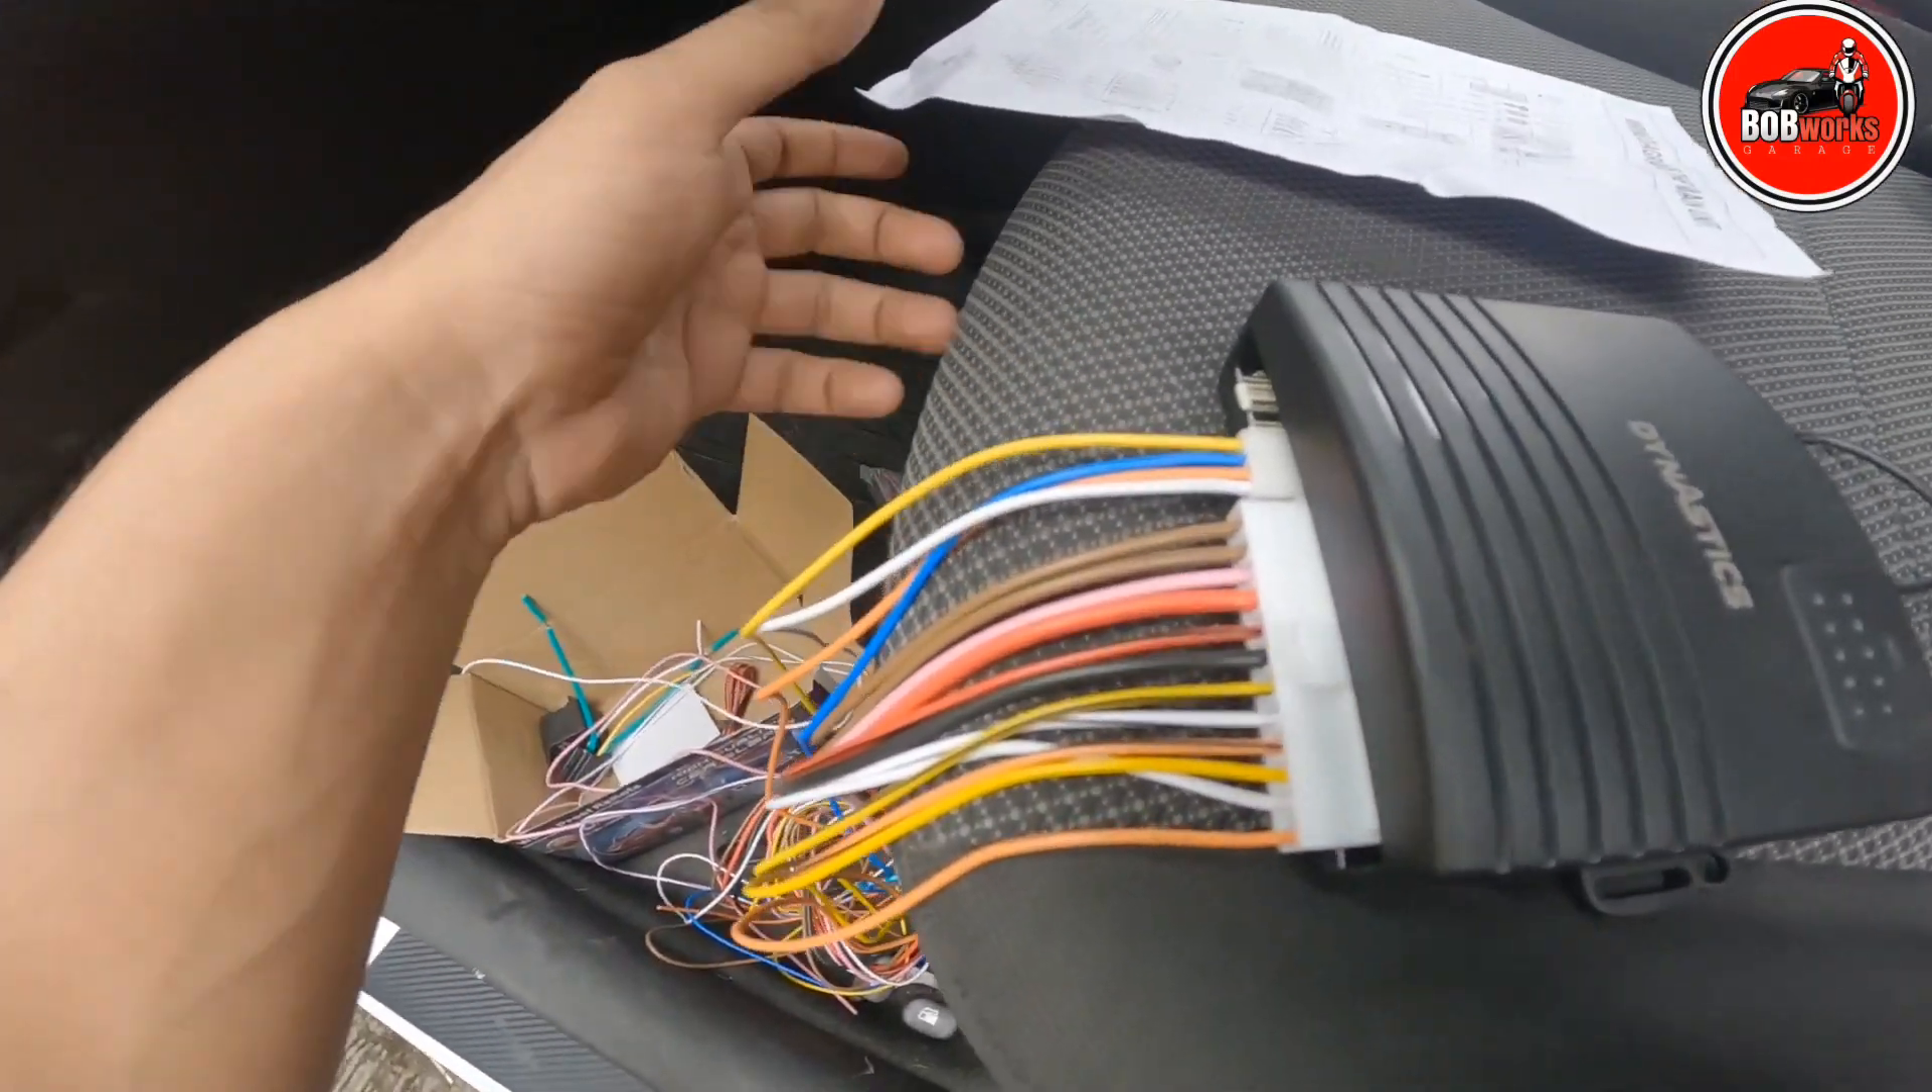So, kinabit ko na yung wire dito sa module.